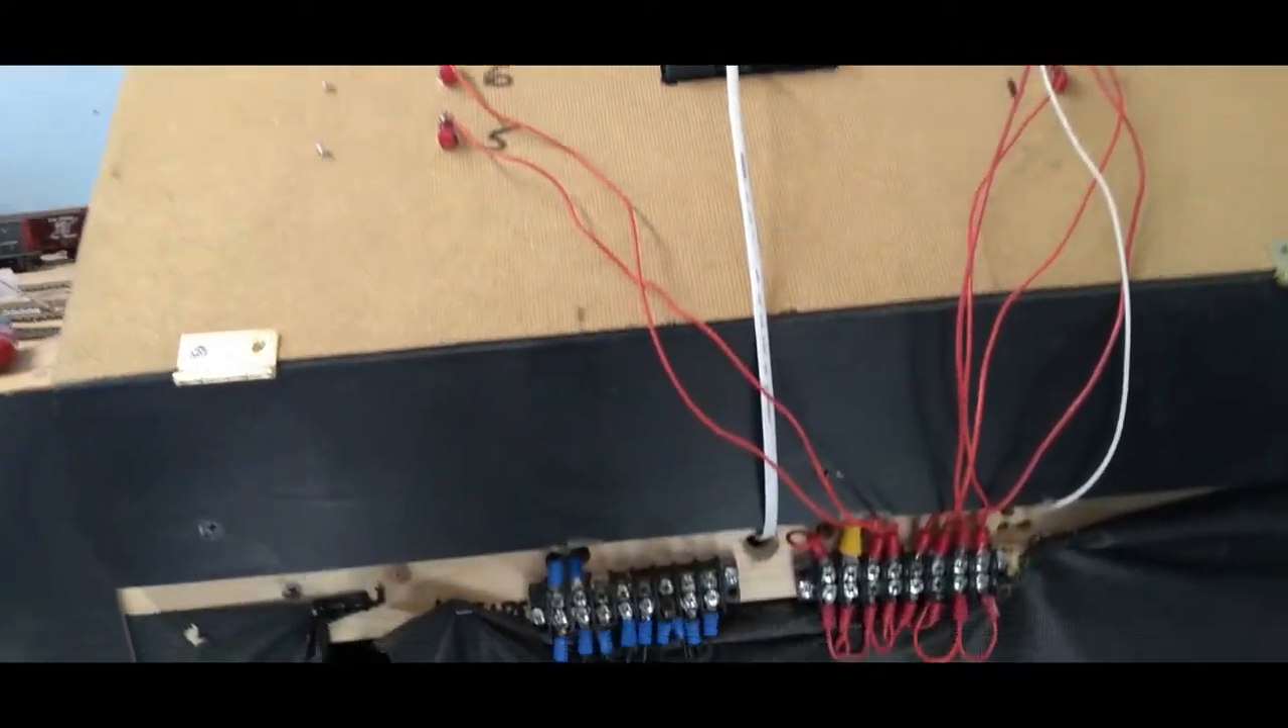I've got the red wires all wired to the bus bar and now I'm in the process of running white wire to the tracks over here.